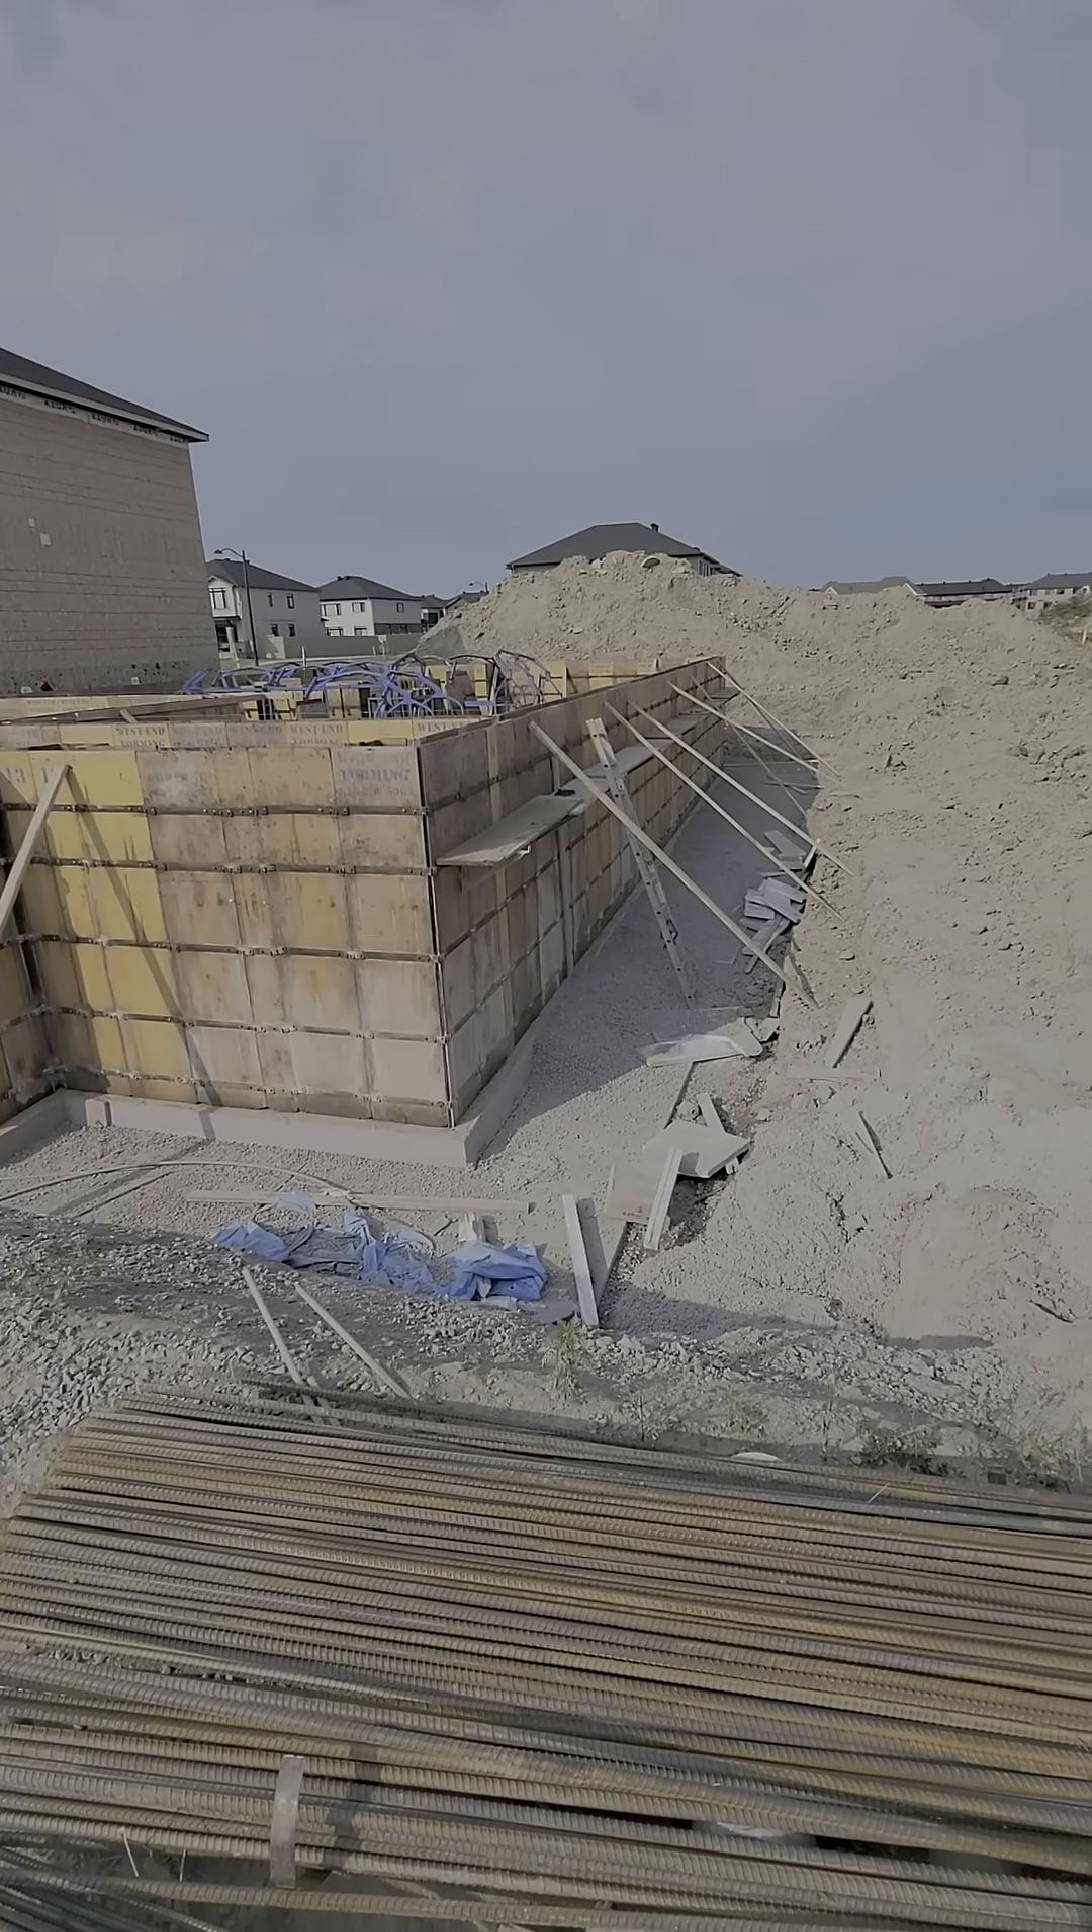Then the wall forms have been put up.